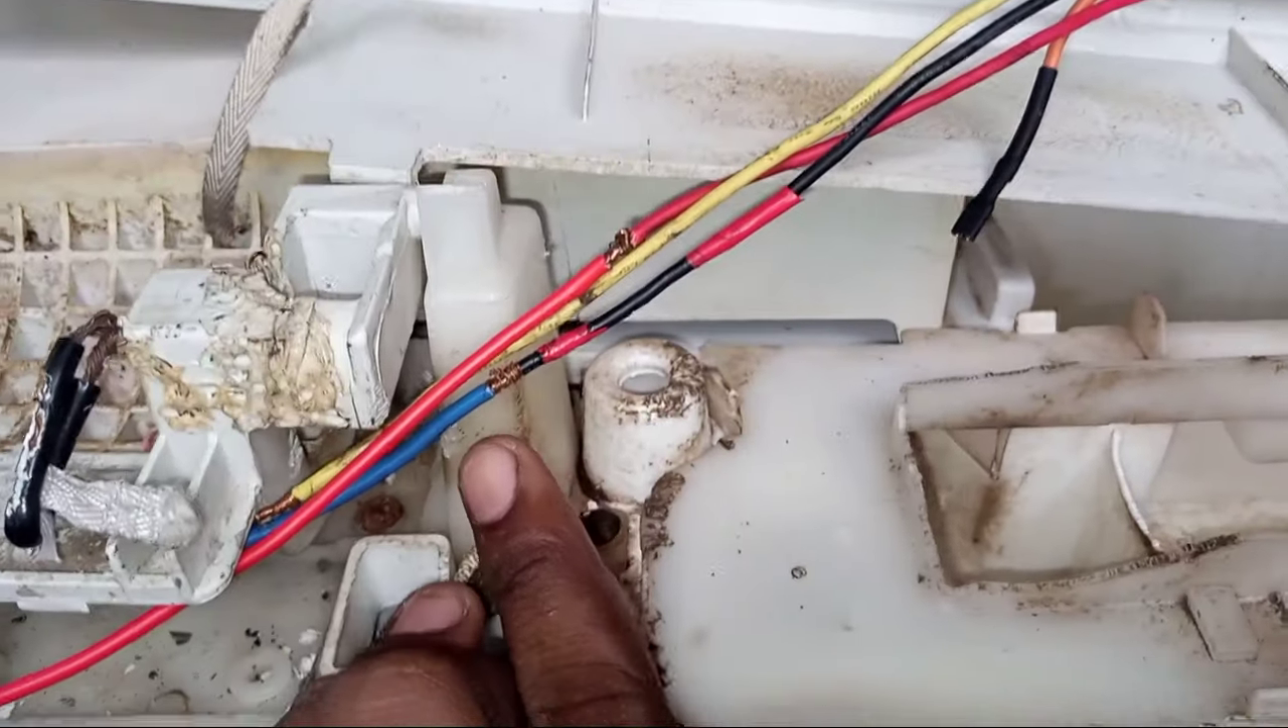अब मैंने वायर को यहाँ पर connection कर दिया हैं、 taping नहीं करा है।